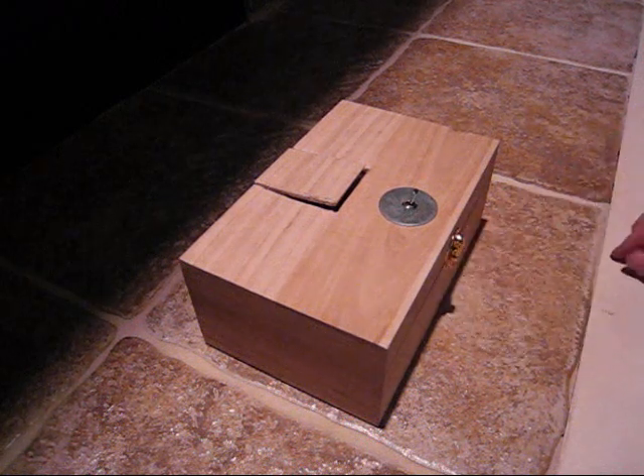I need to work out how the door doesn't go all the way down.